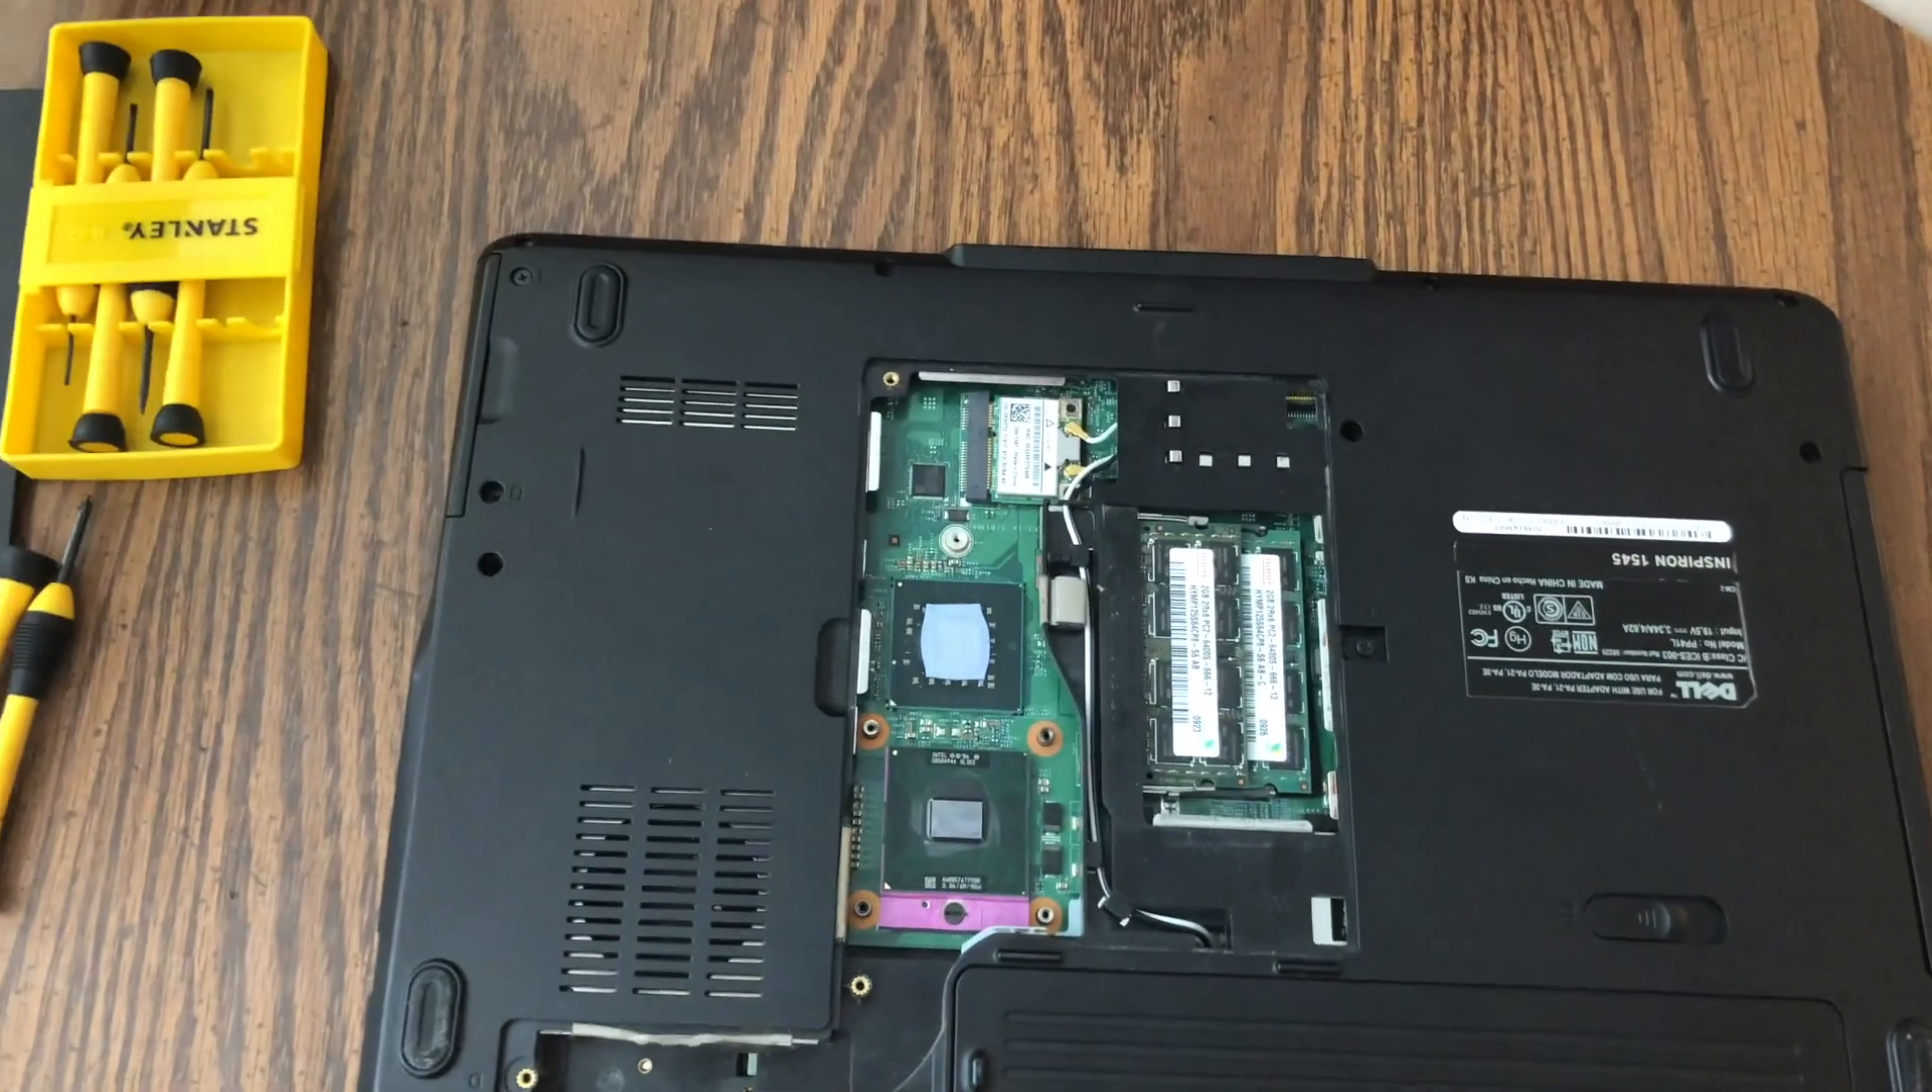So, basically we have put our processor in.